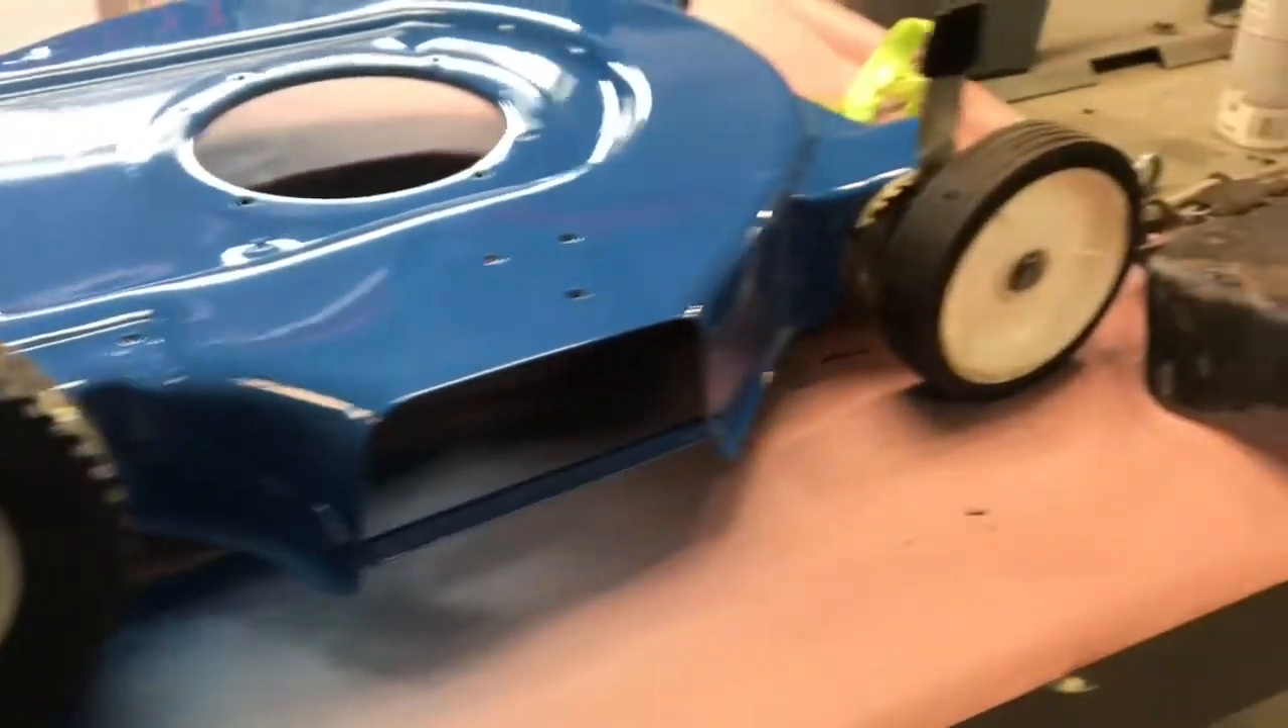Okay so I got the chassis painted got my new wheels on there new old stock a little smaller ones in front in the back hot rod it up a little bit.